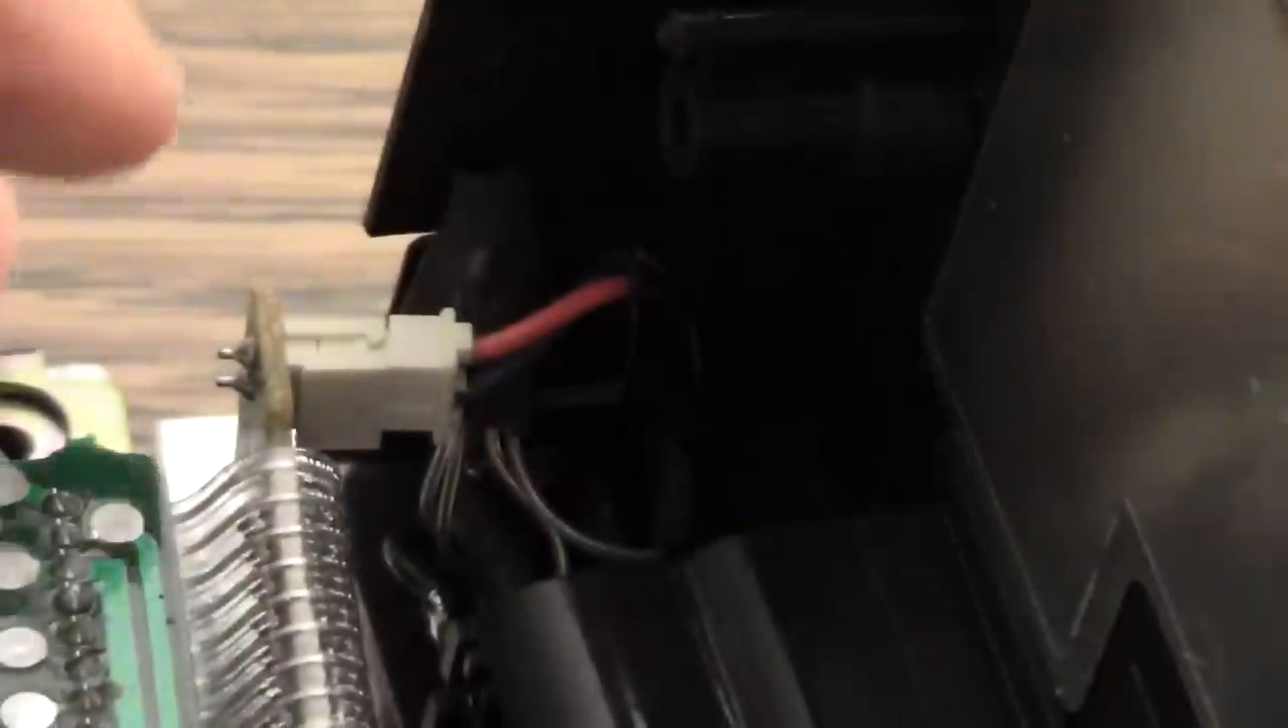There's this little connector over here that I have to get apart or else this case won't come off.